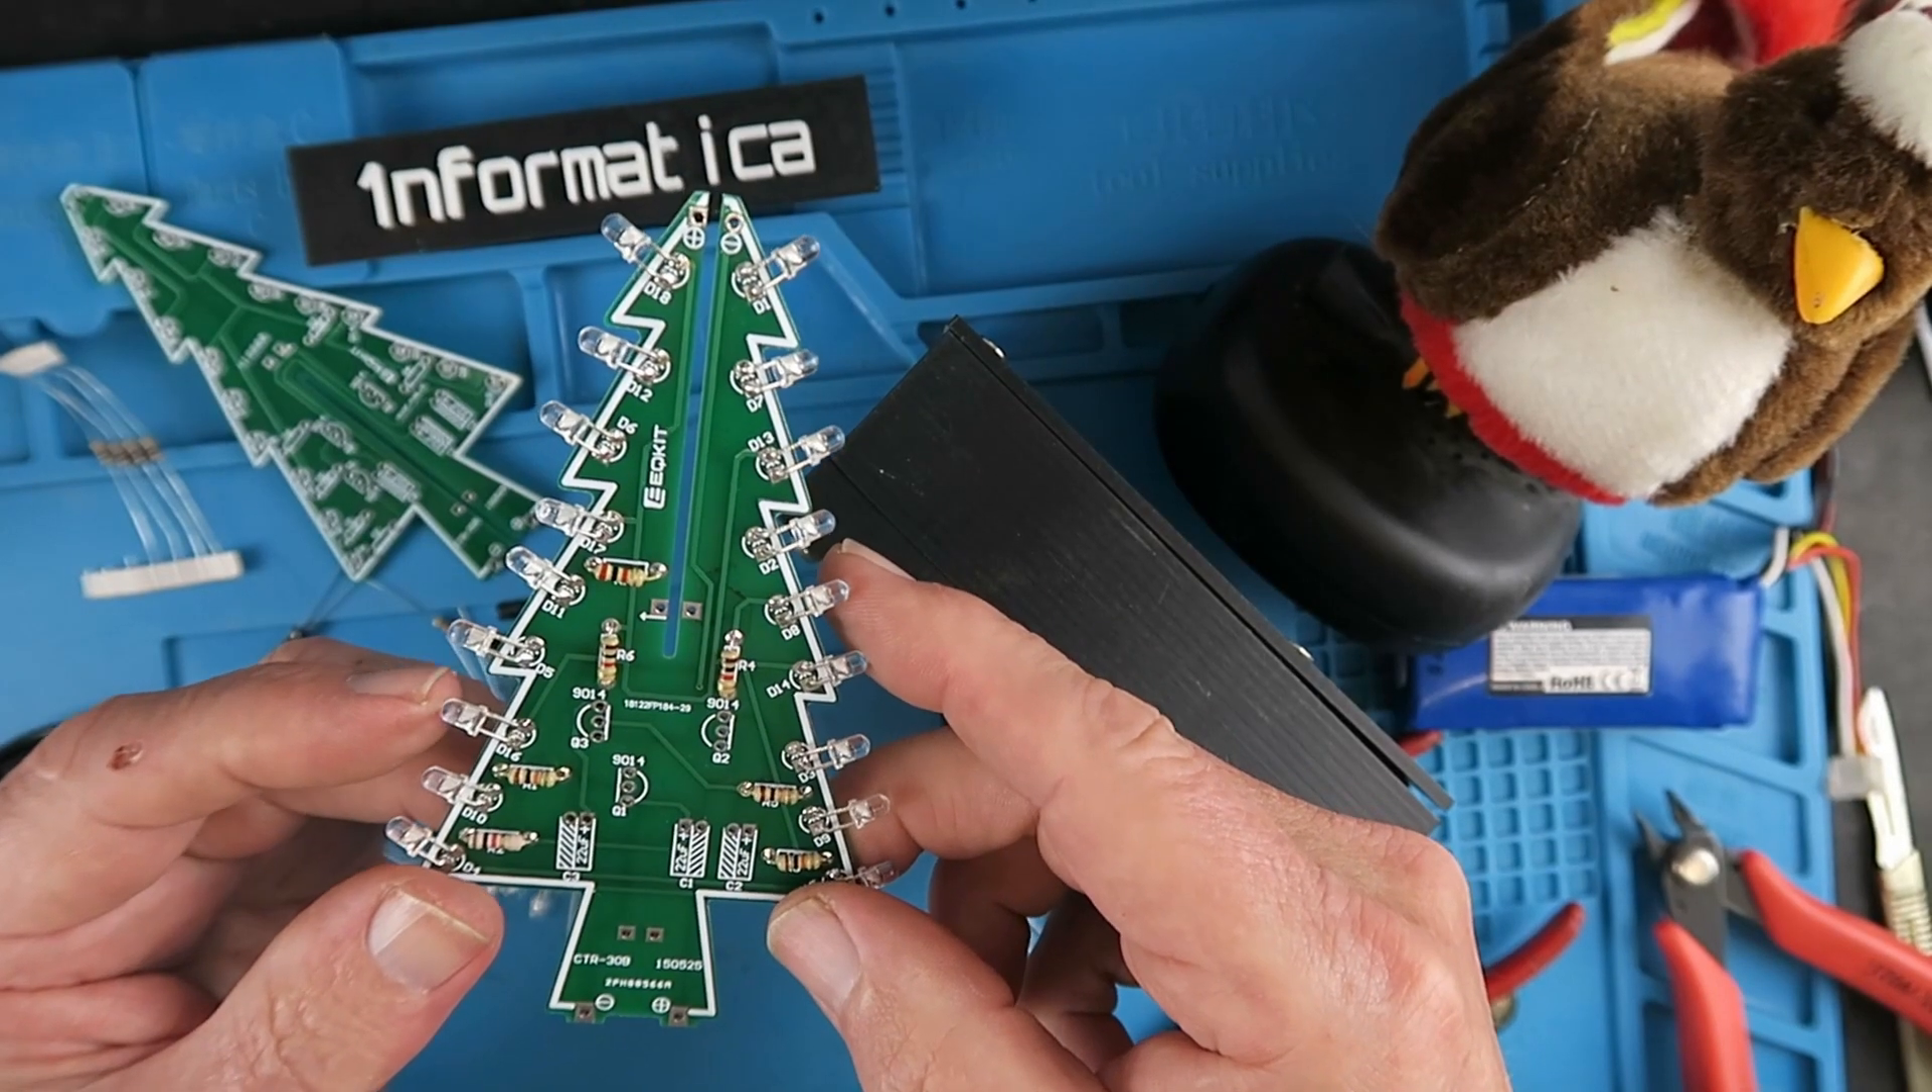All the LEDs are in place. I've tried to make them a little bit random but having OCD they're all pretty much in the same location.